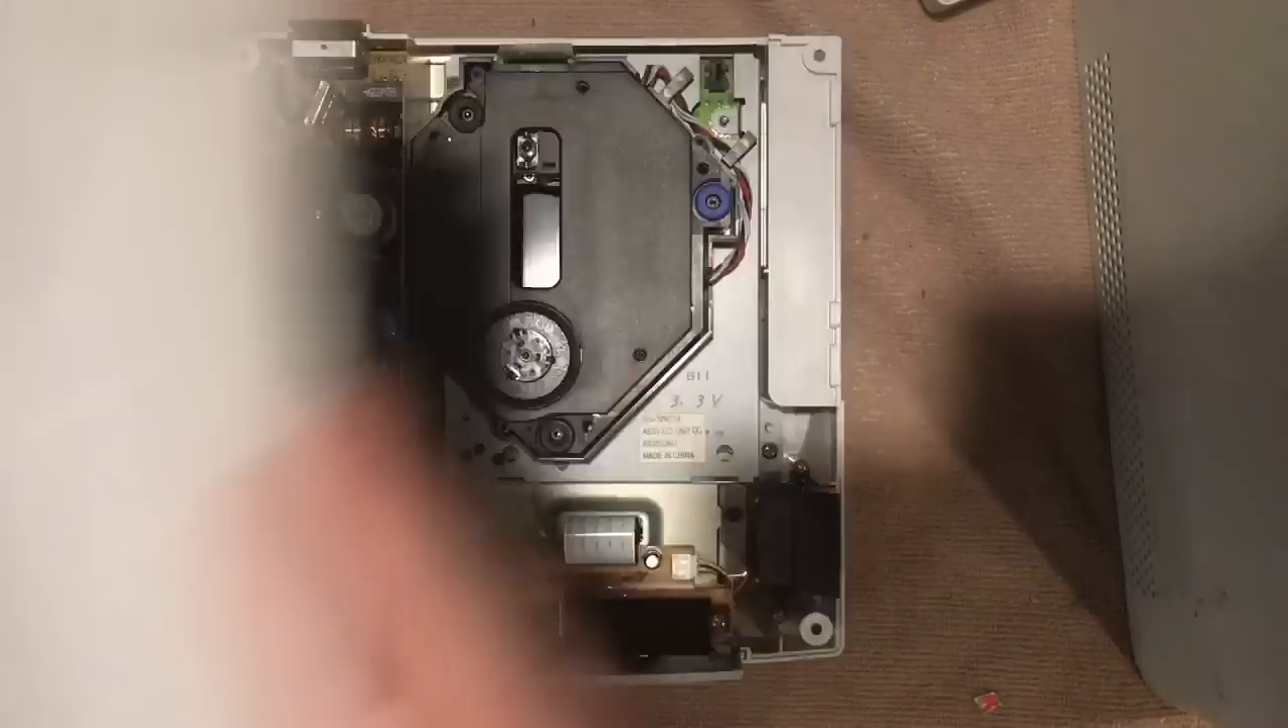So the lid is off here and this is what we've got.